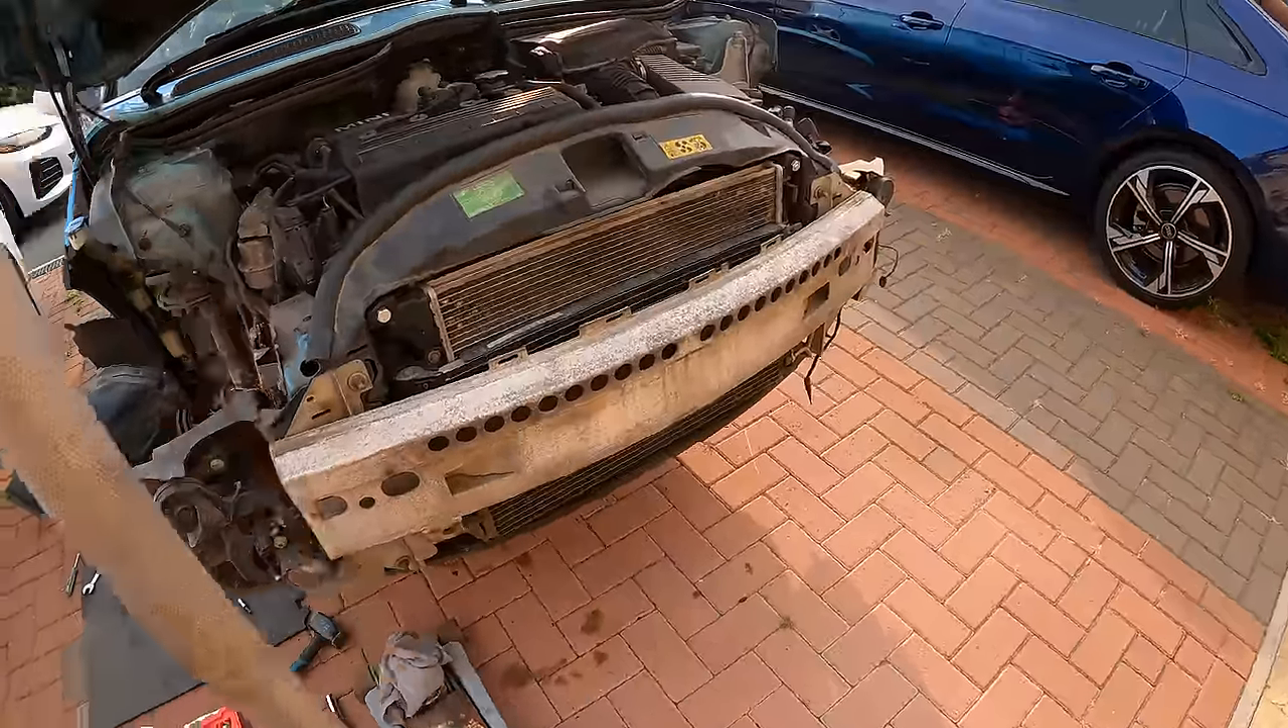And then on this side, we're all built up, ready to go. So I've put the impact bar back on the front.